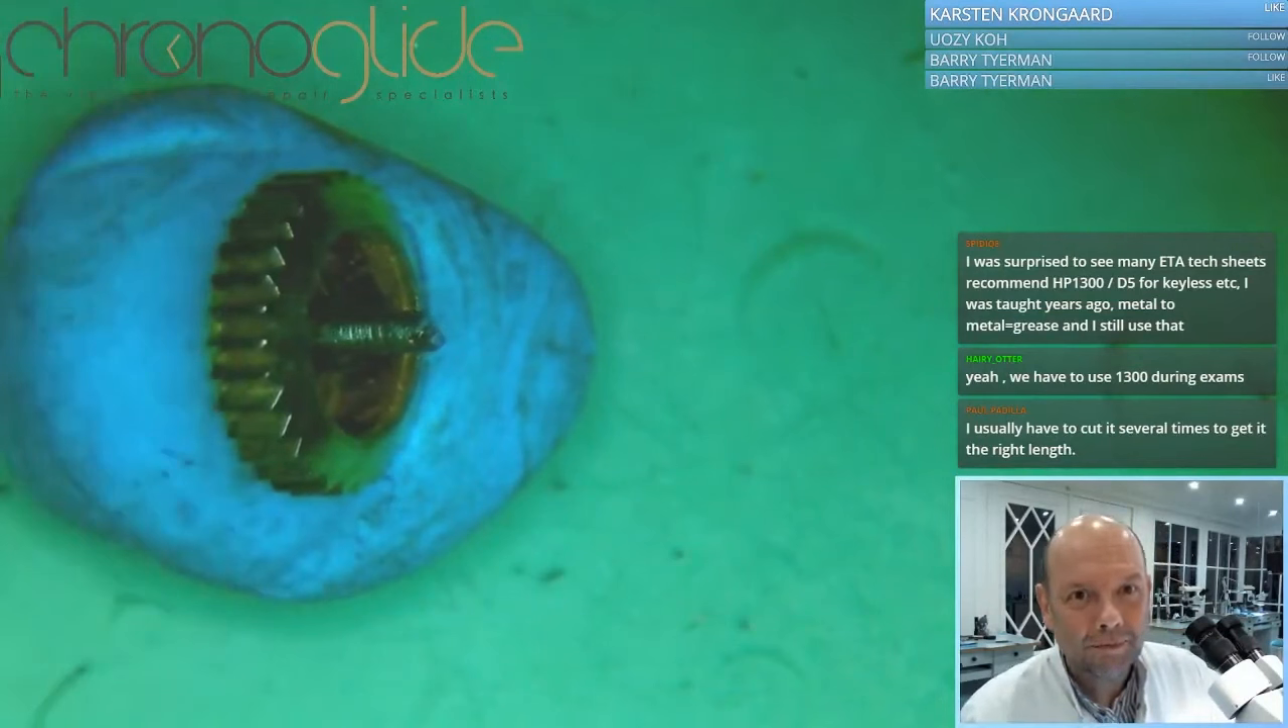You can see there's still a bit of winding stem sticking out of the crown.